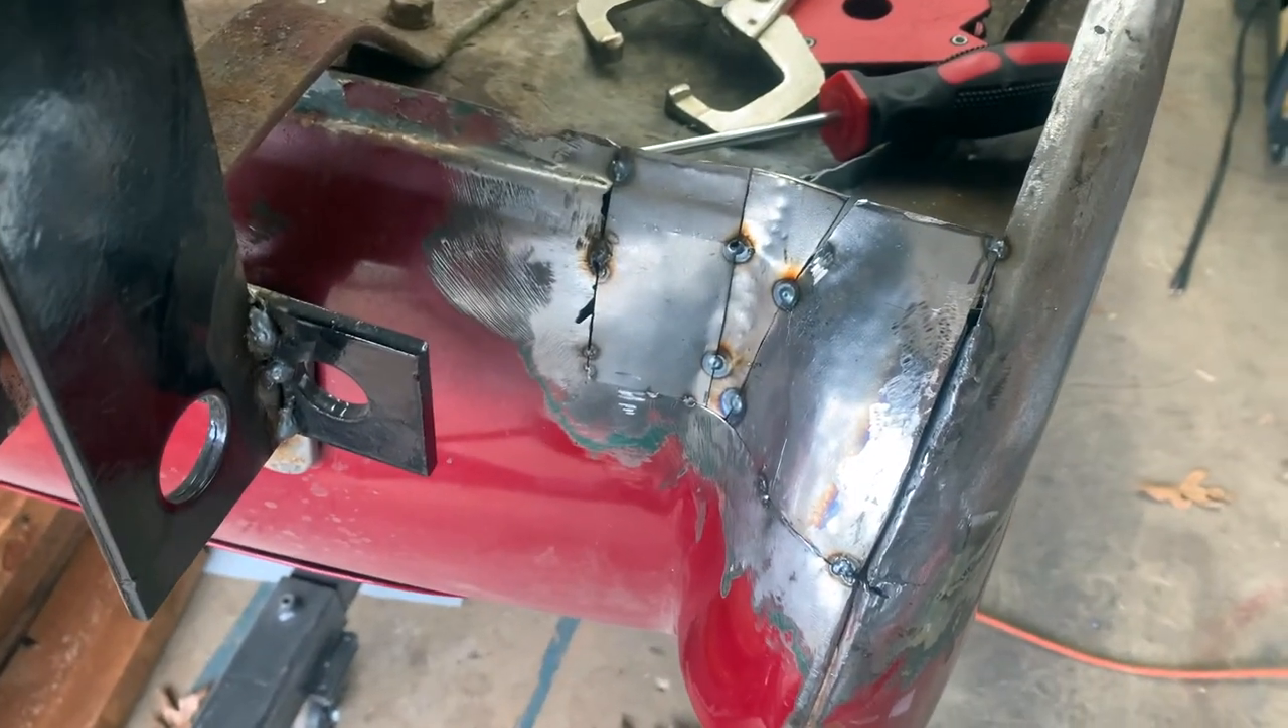So I went ahead and installed this, uh, rear quarter piece that I had built and I started to go clean up the welds and everything.